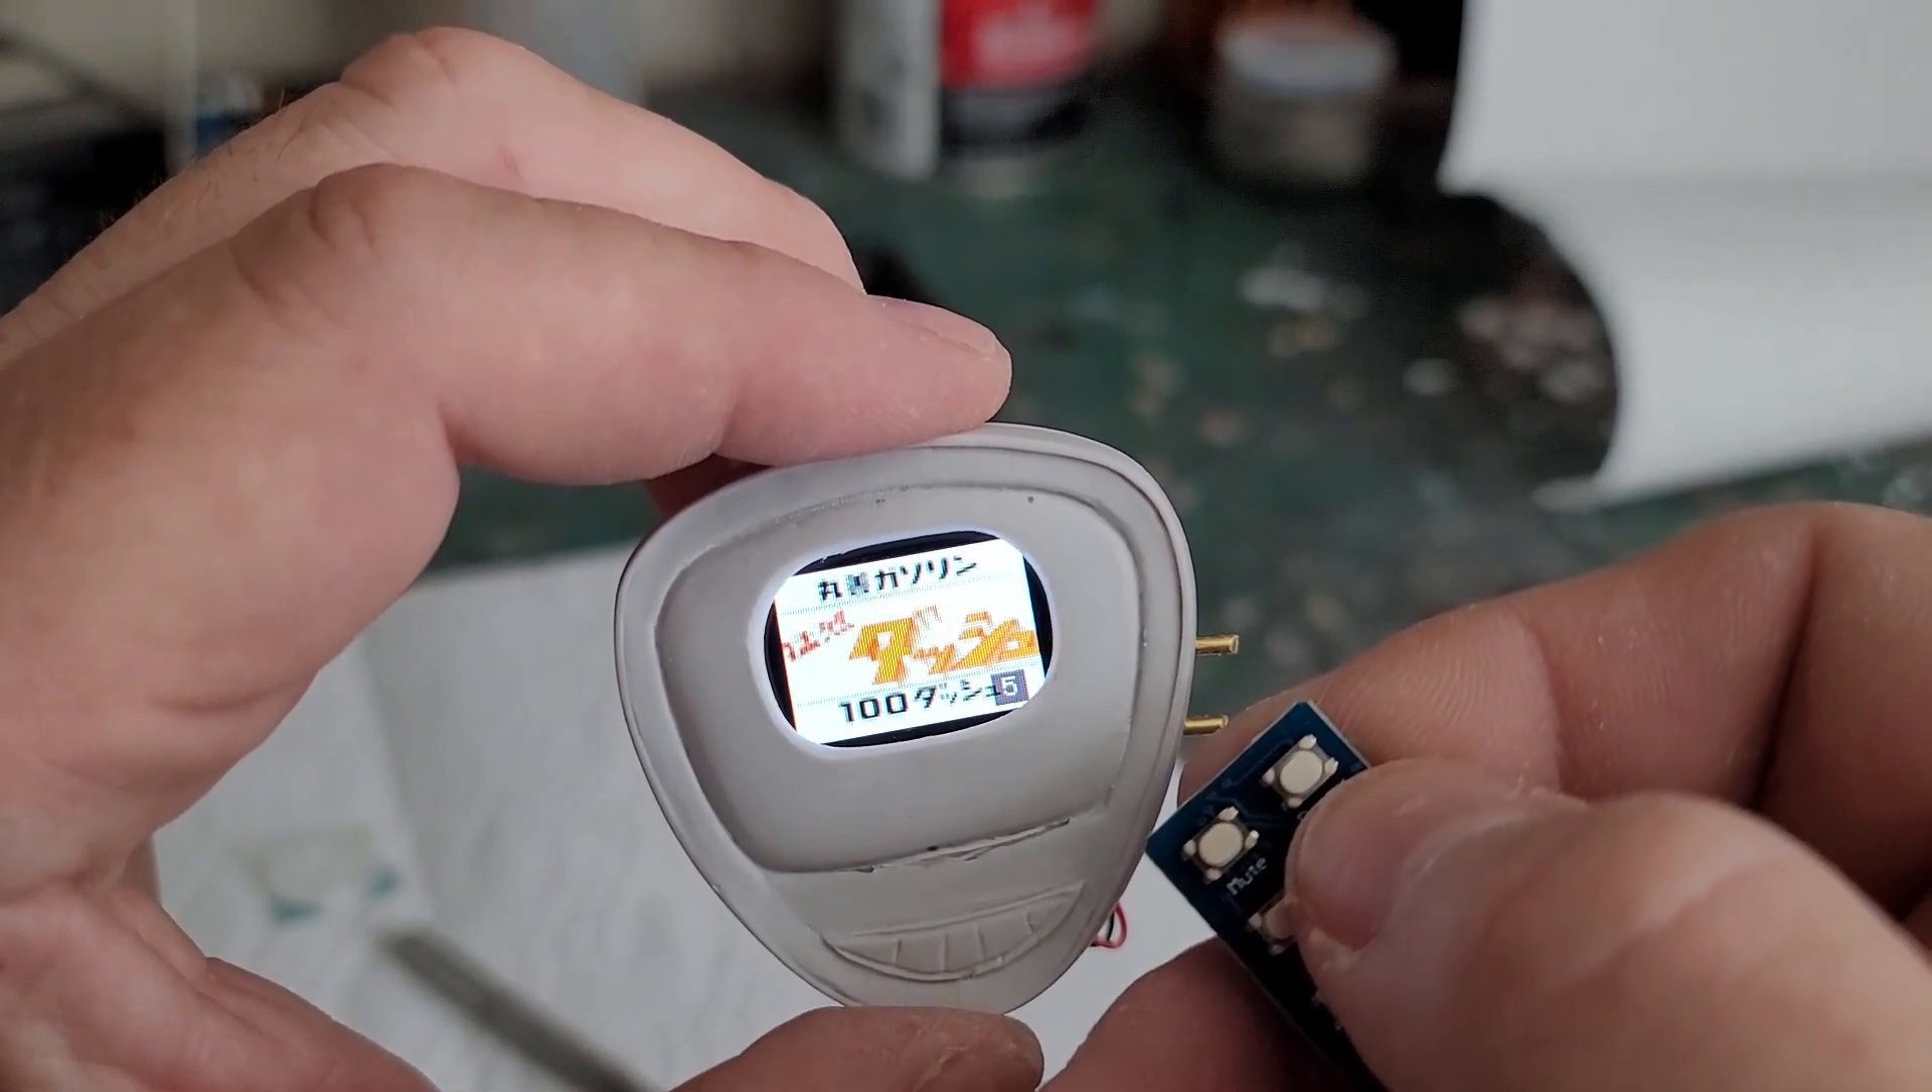So I got the screen dry fitted in and it works beautifully.